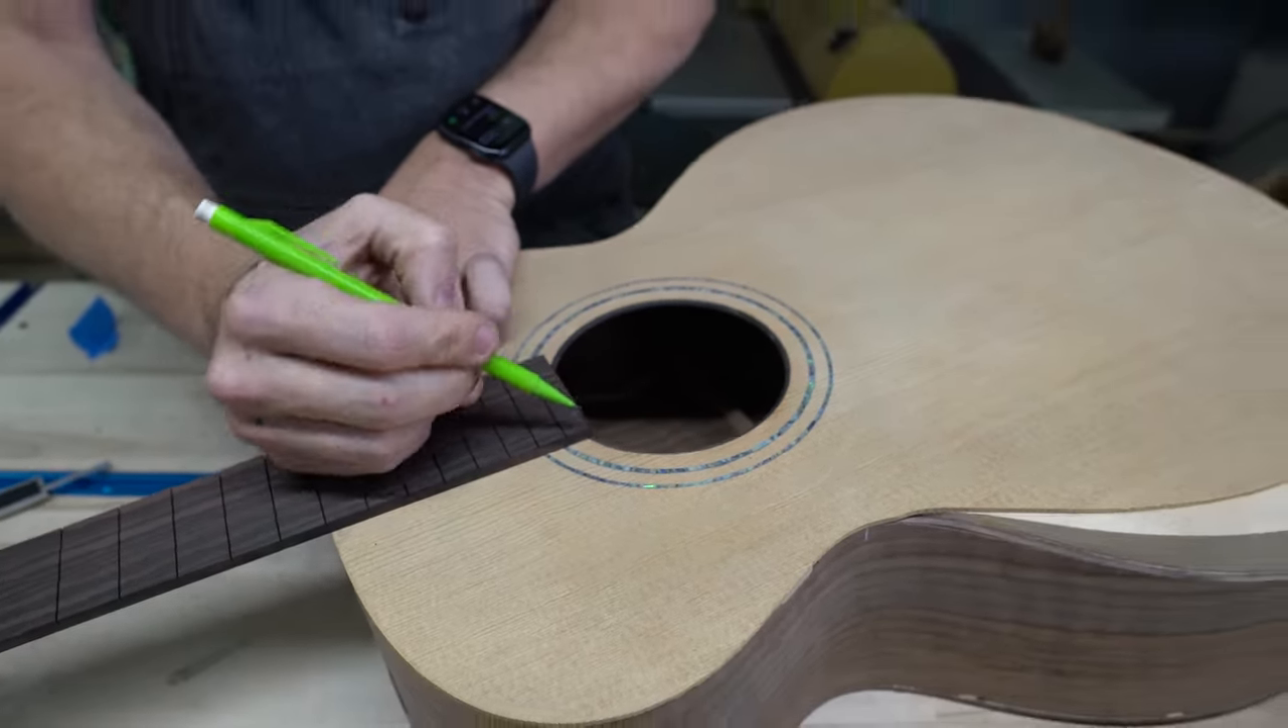You can see if I left this where it's at it kind of overhangs over the sound hole a little bit.